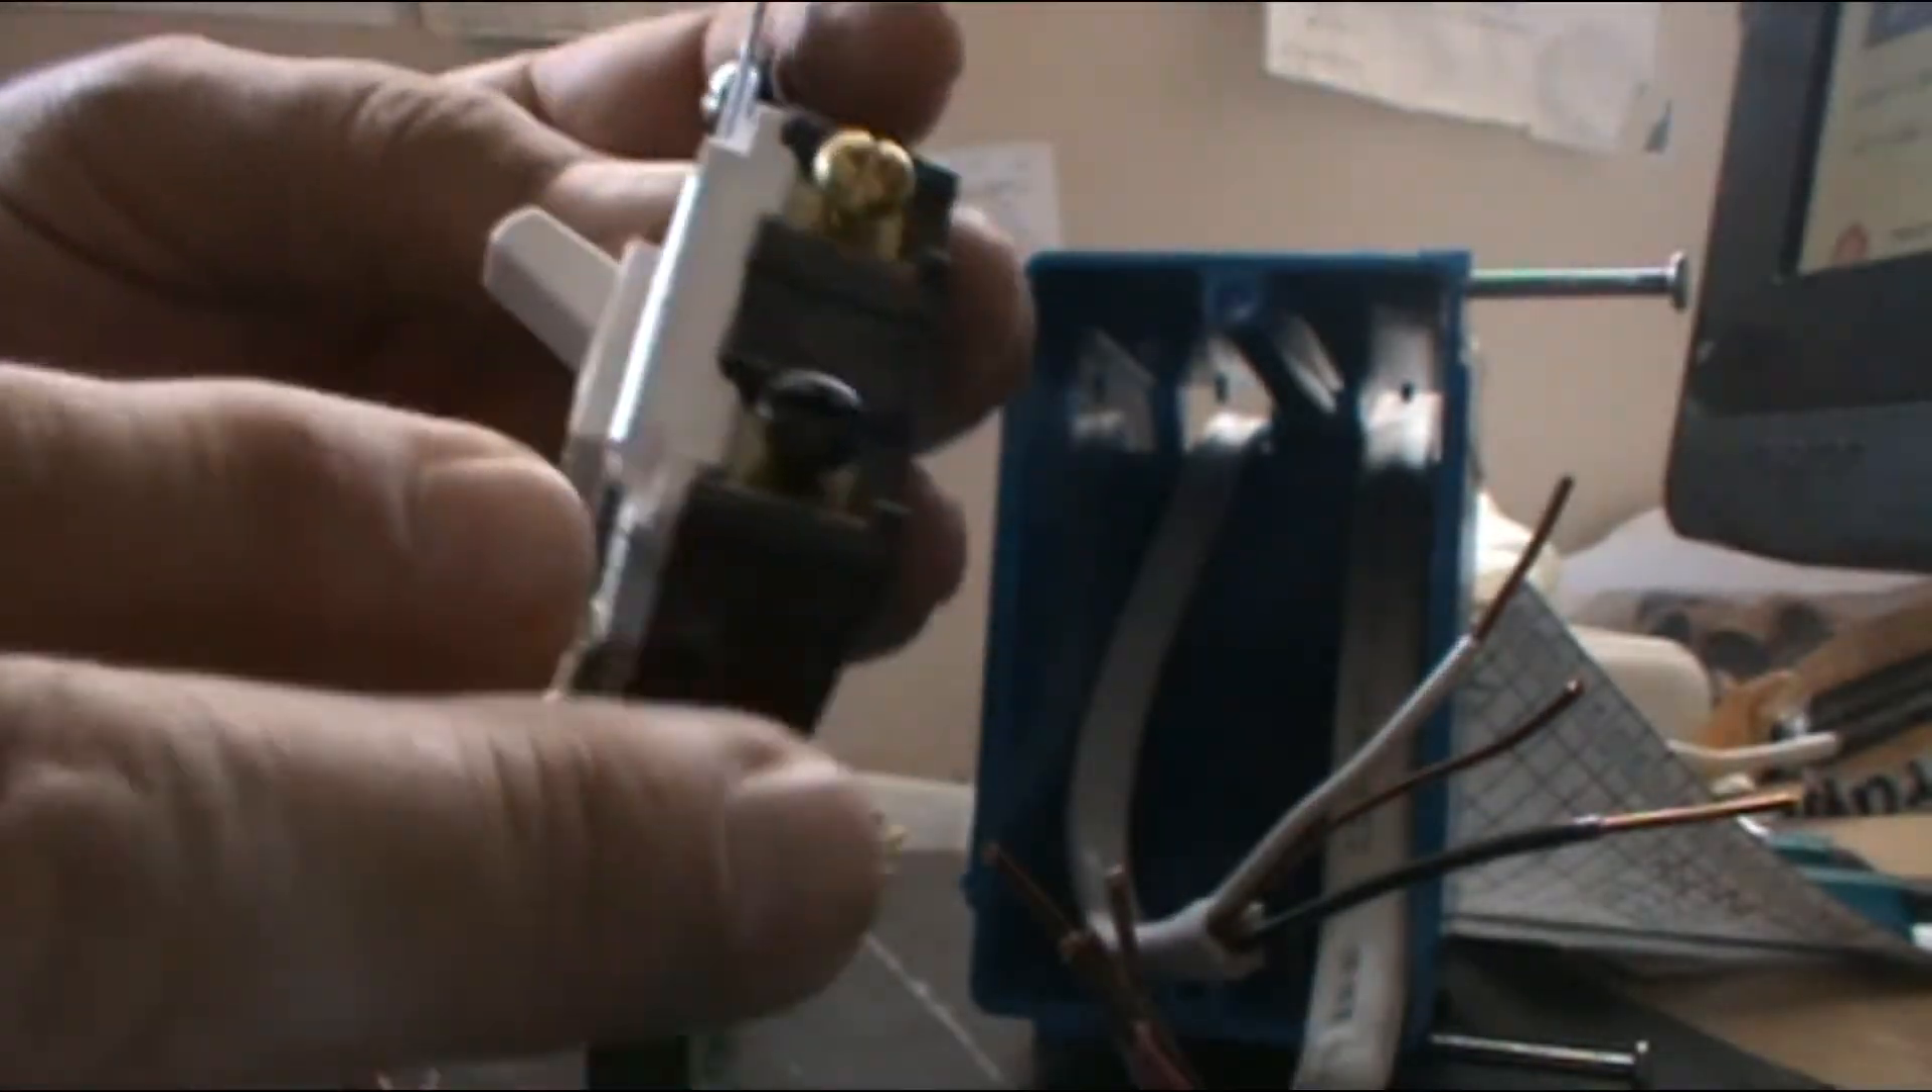All right so we got all the wires in here and this is the switch.